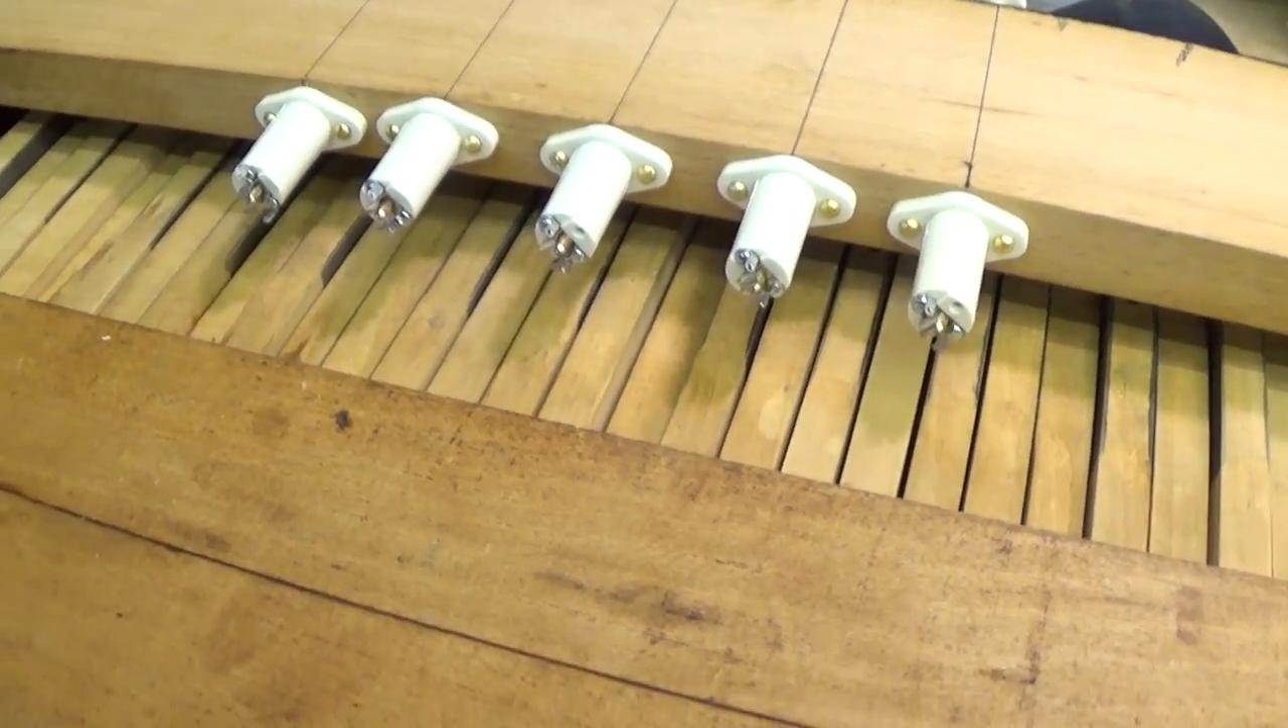I've got all the keys back in now and we're going to start wiring up the thumb pistons.